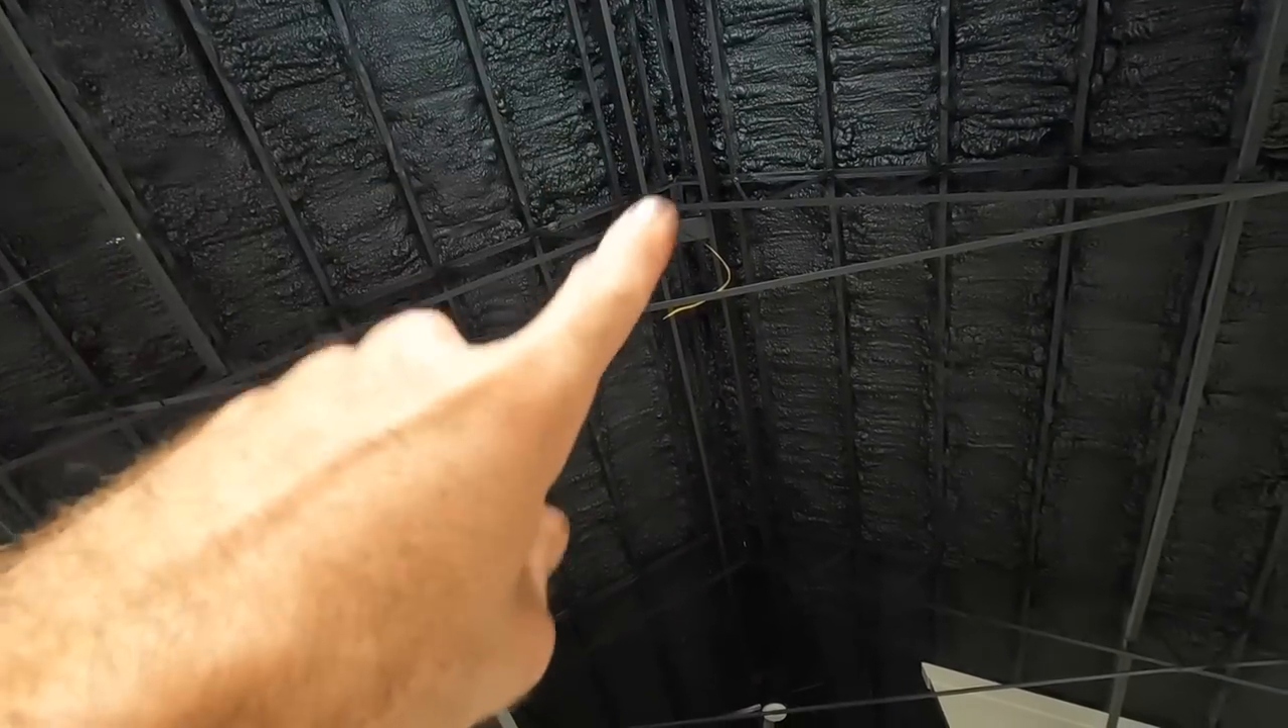The only thing I haven't done downstairs is I haven't hung the big chandelier up here yet.